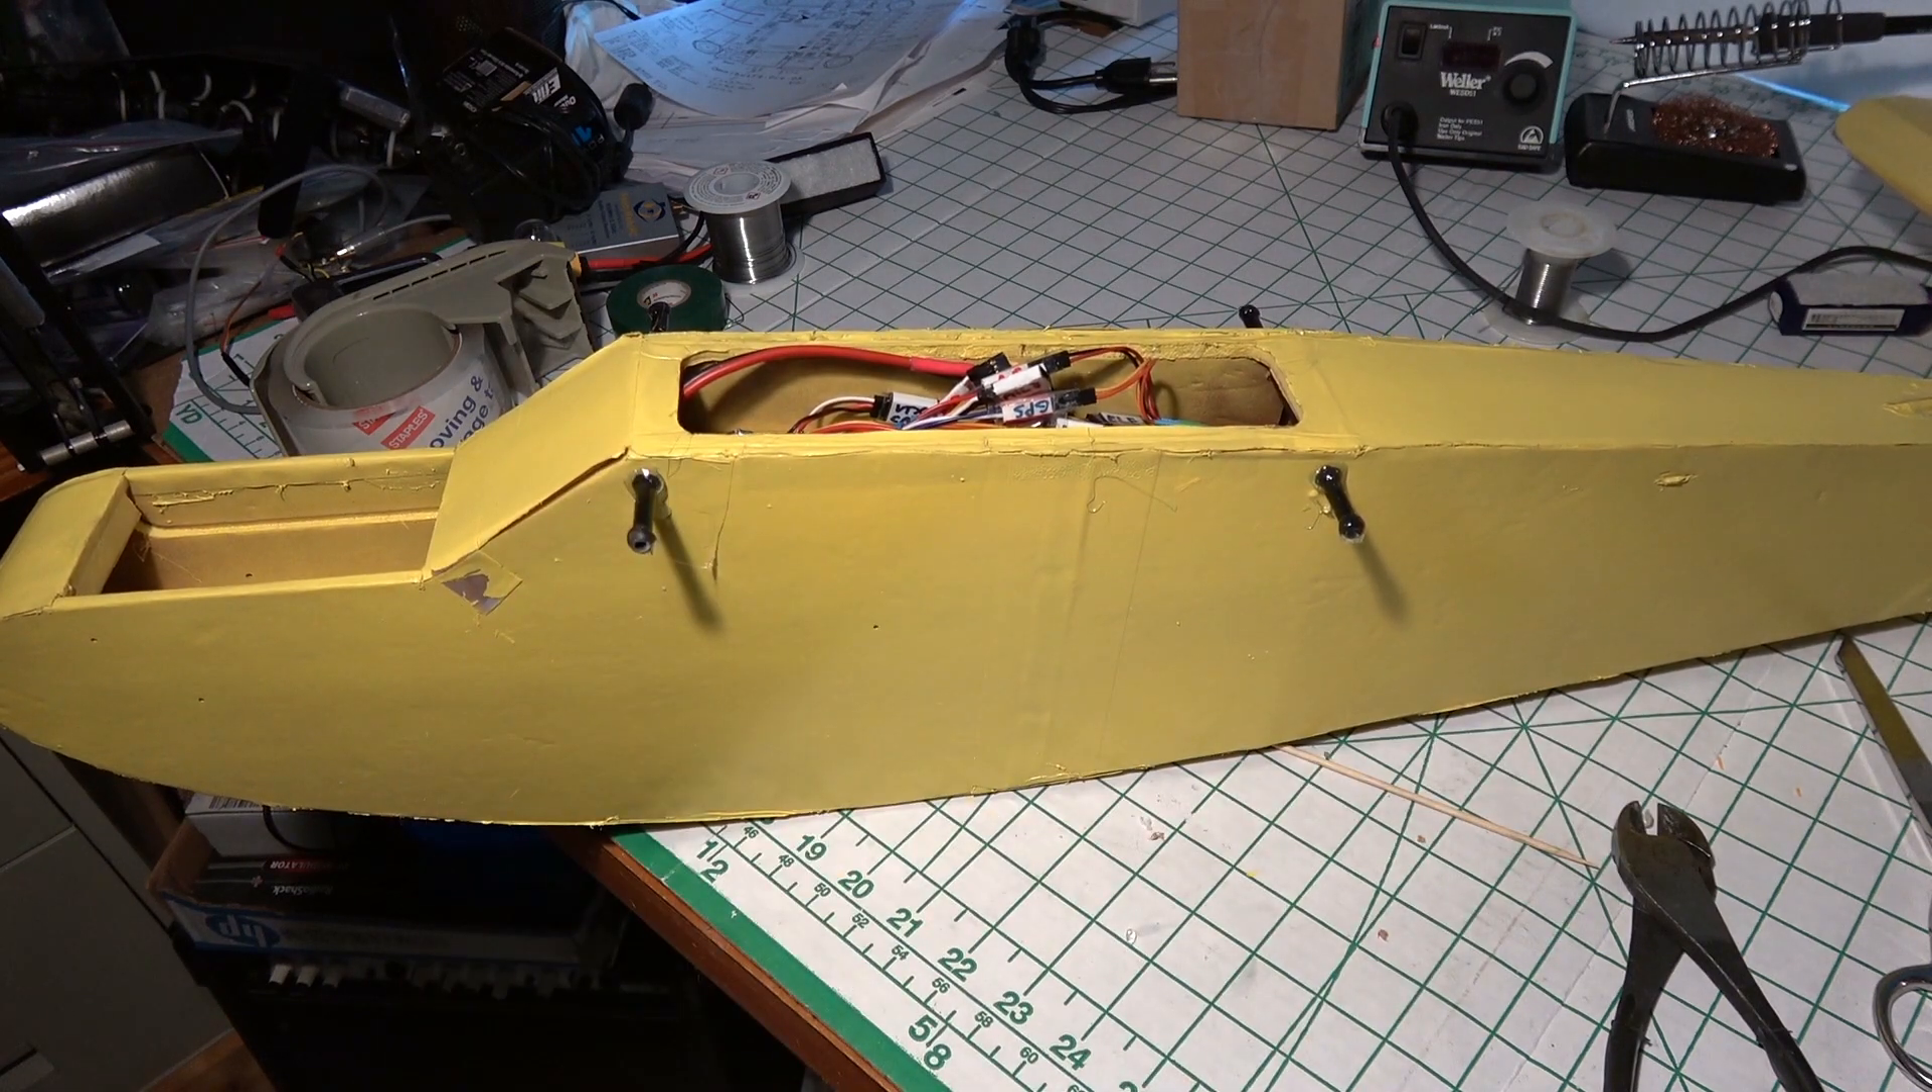So I've hot melted in some carbon fiber rods here for the rubber bands to go on.